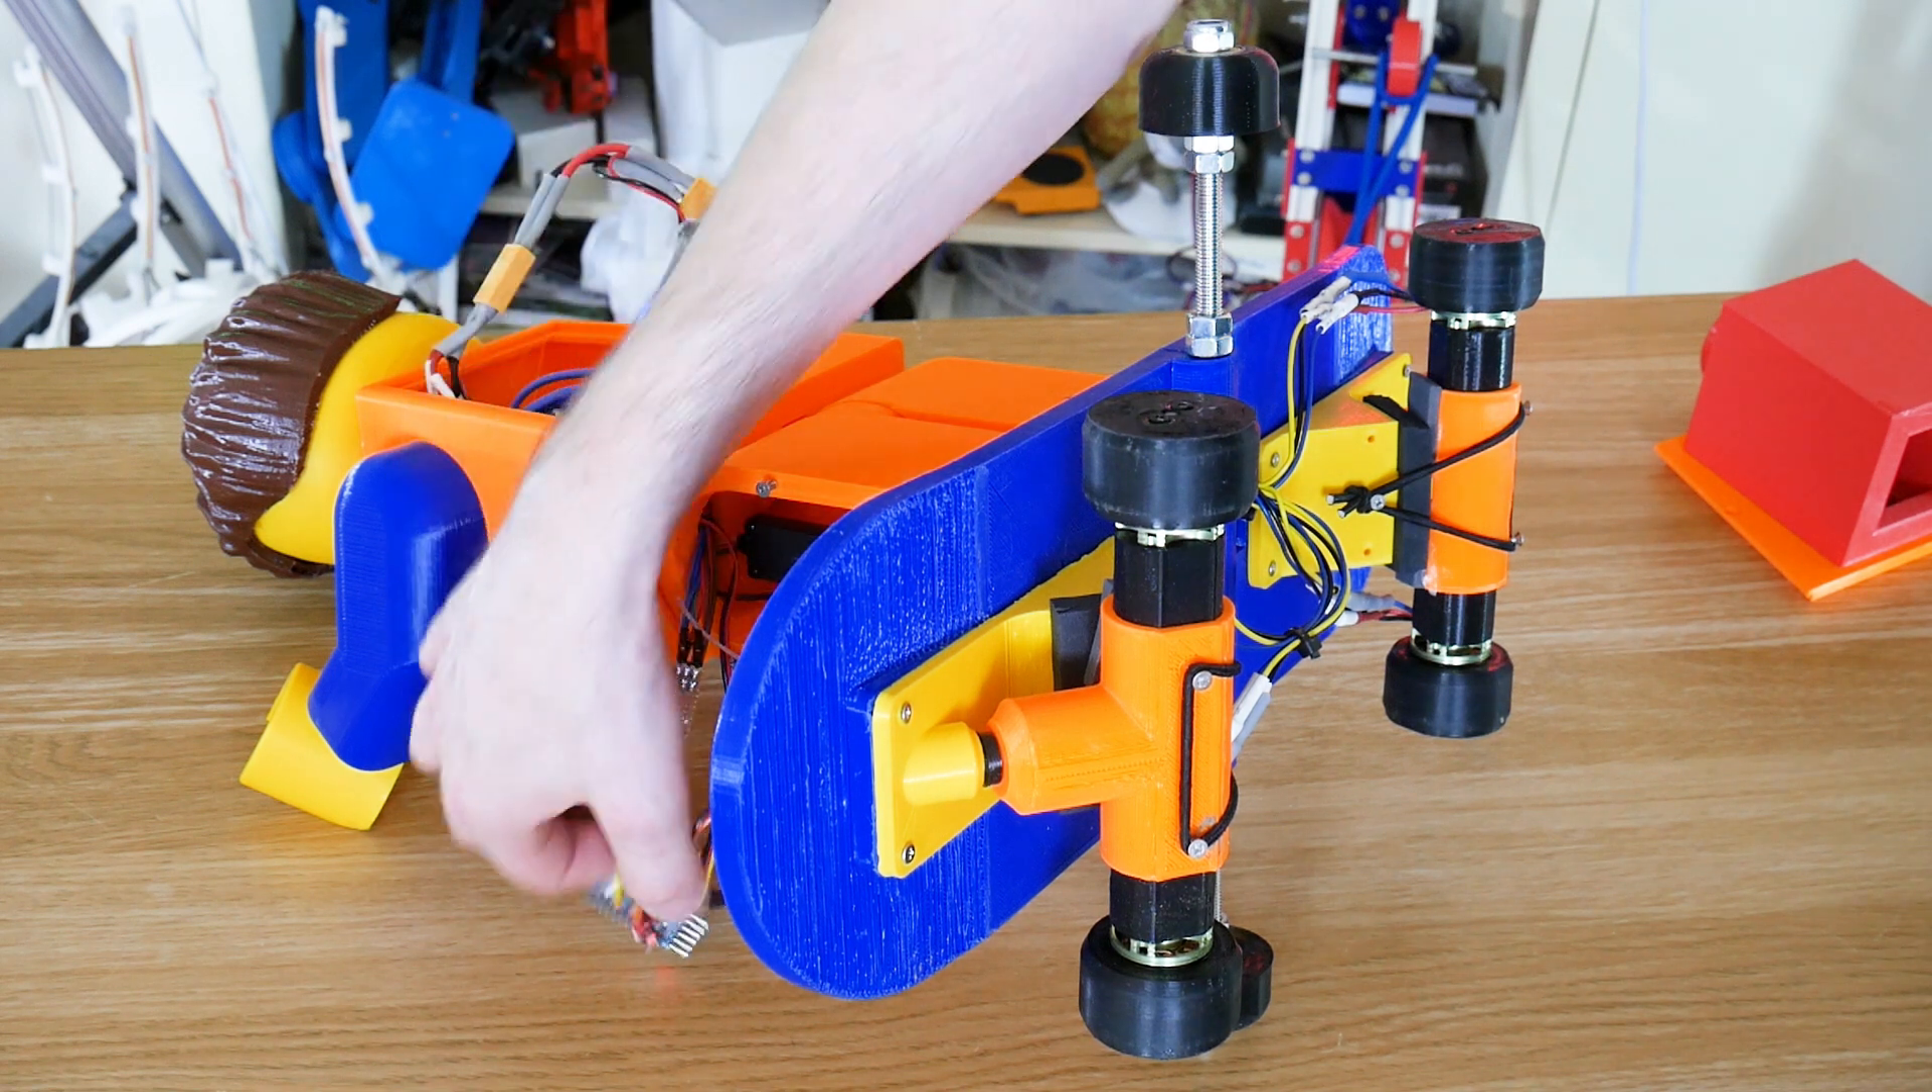All the electronics are still hanging around here but I'm just checking everything works.